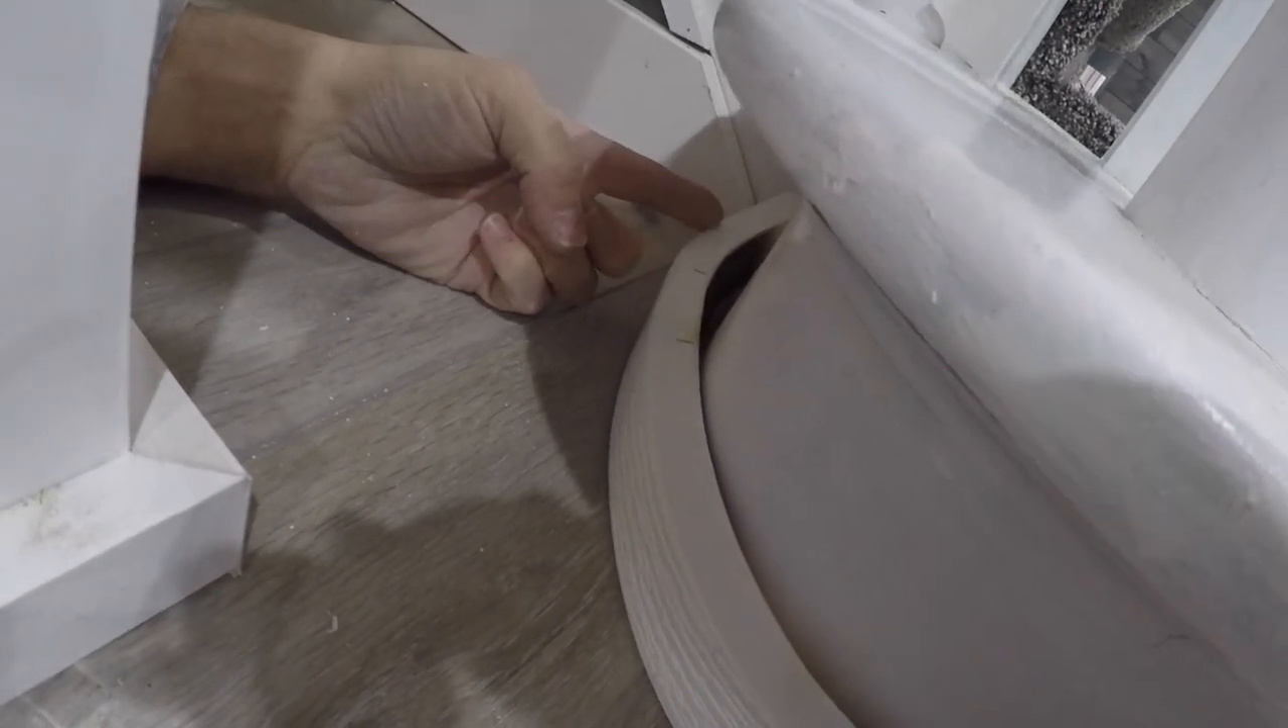And I can see right here, I need to have another soft spot about here to be able to tuck this one in a little more.